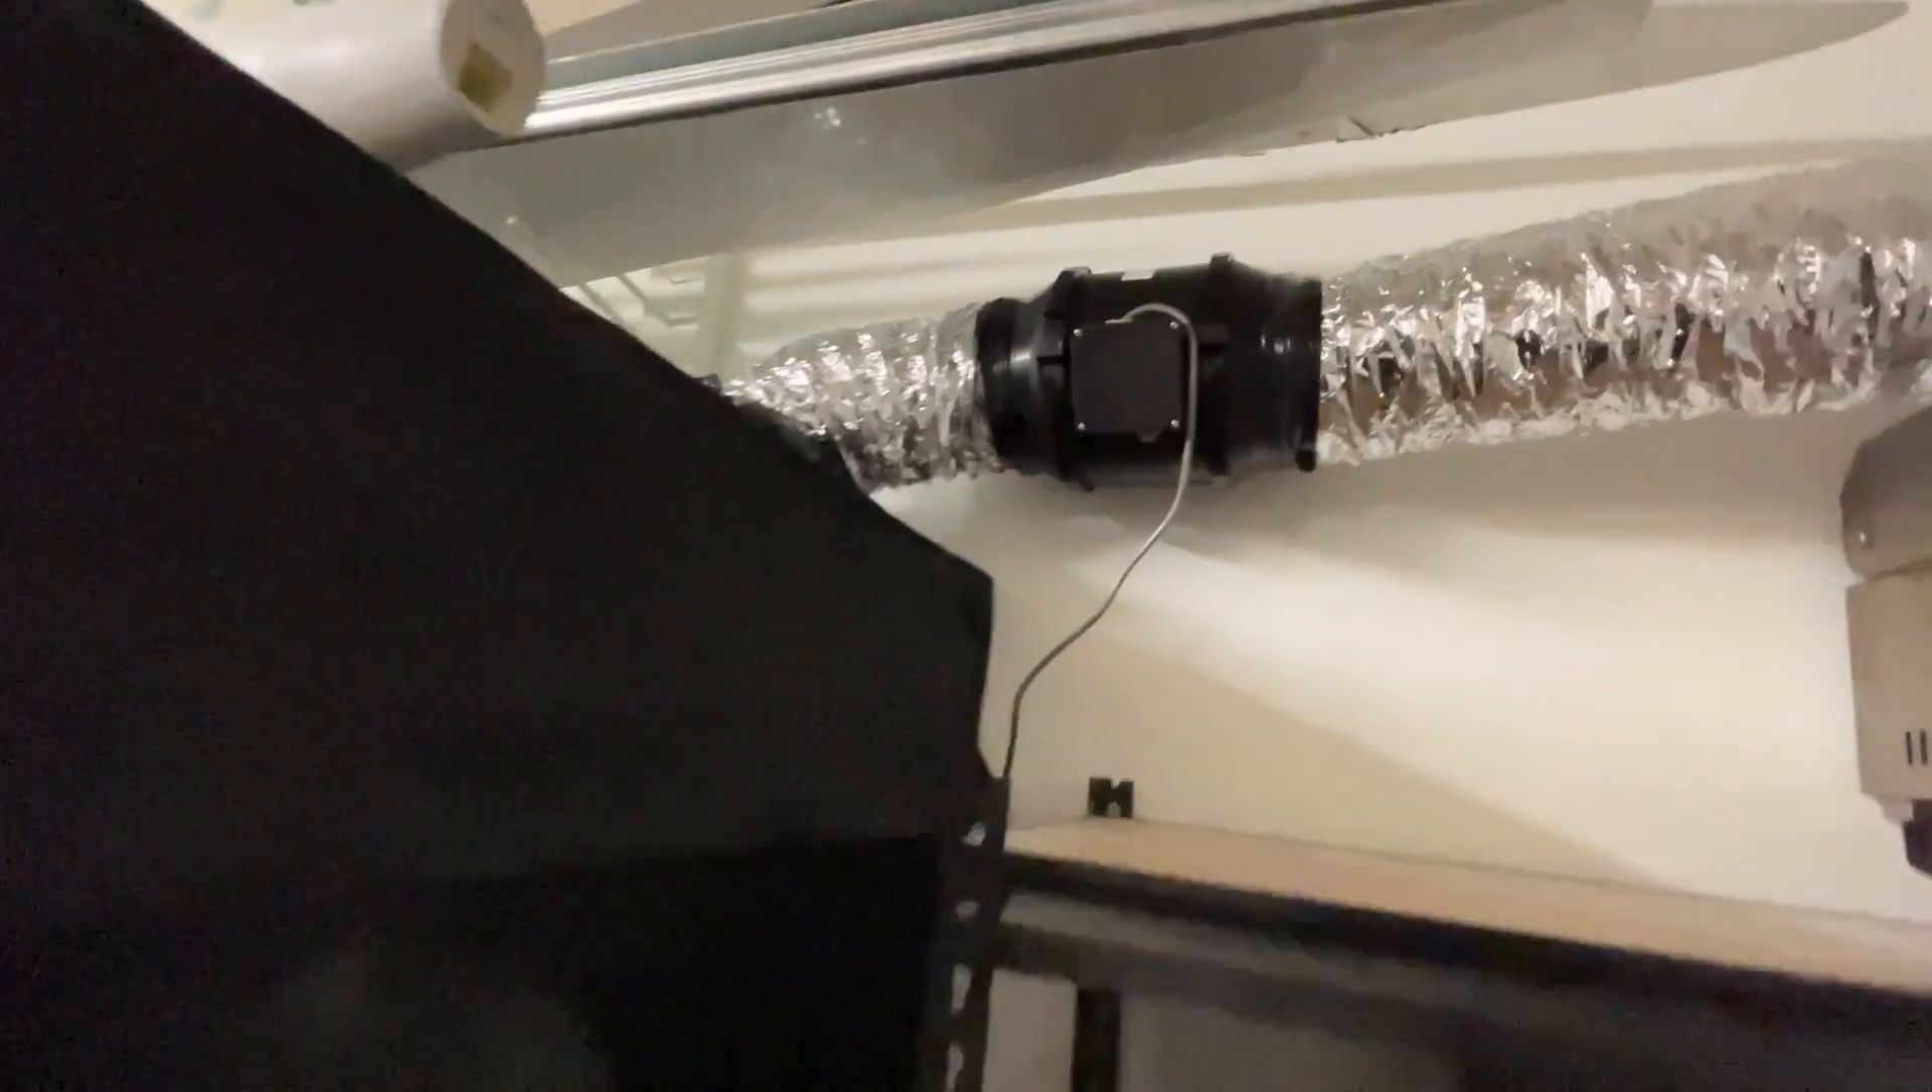I now have some ducting going through the roof. That is now going to this awesome new pump.